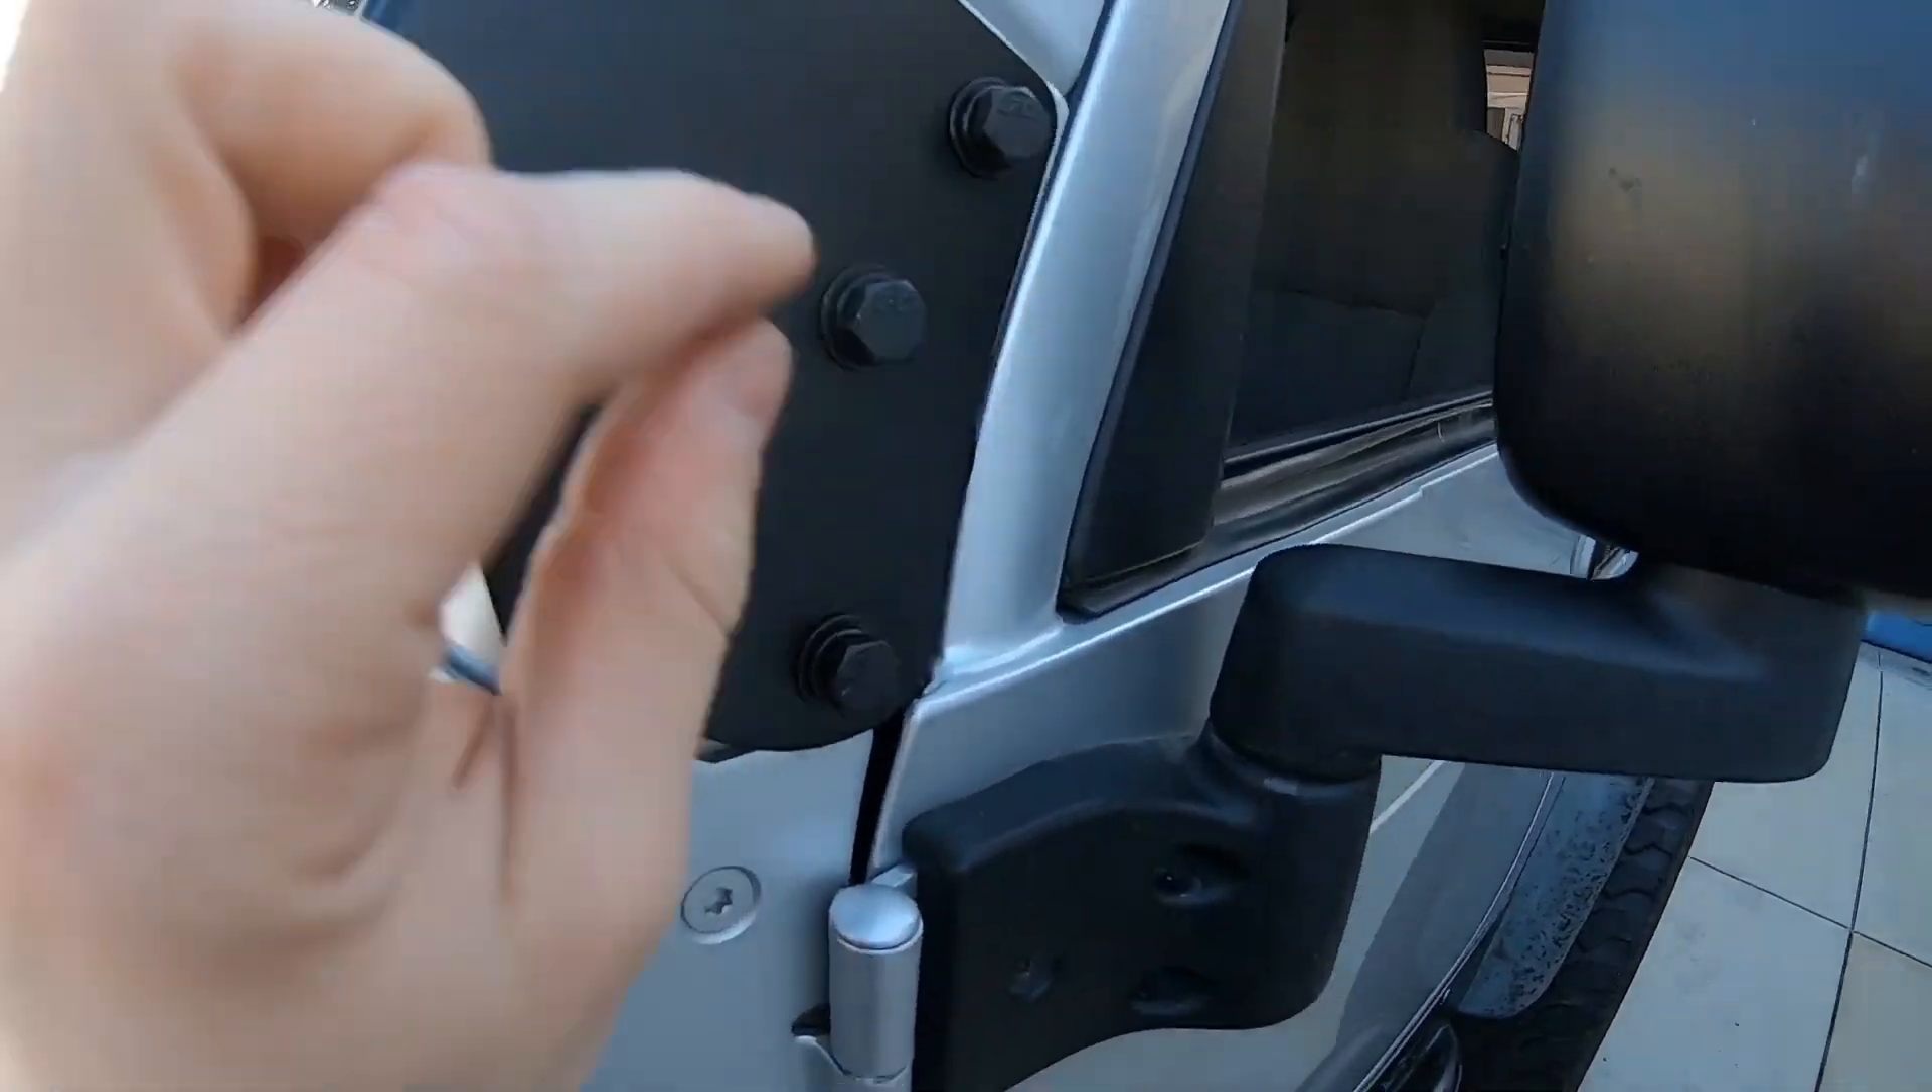Now we got the front brackets put on.